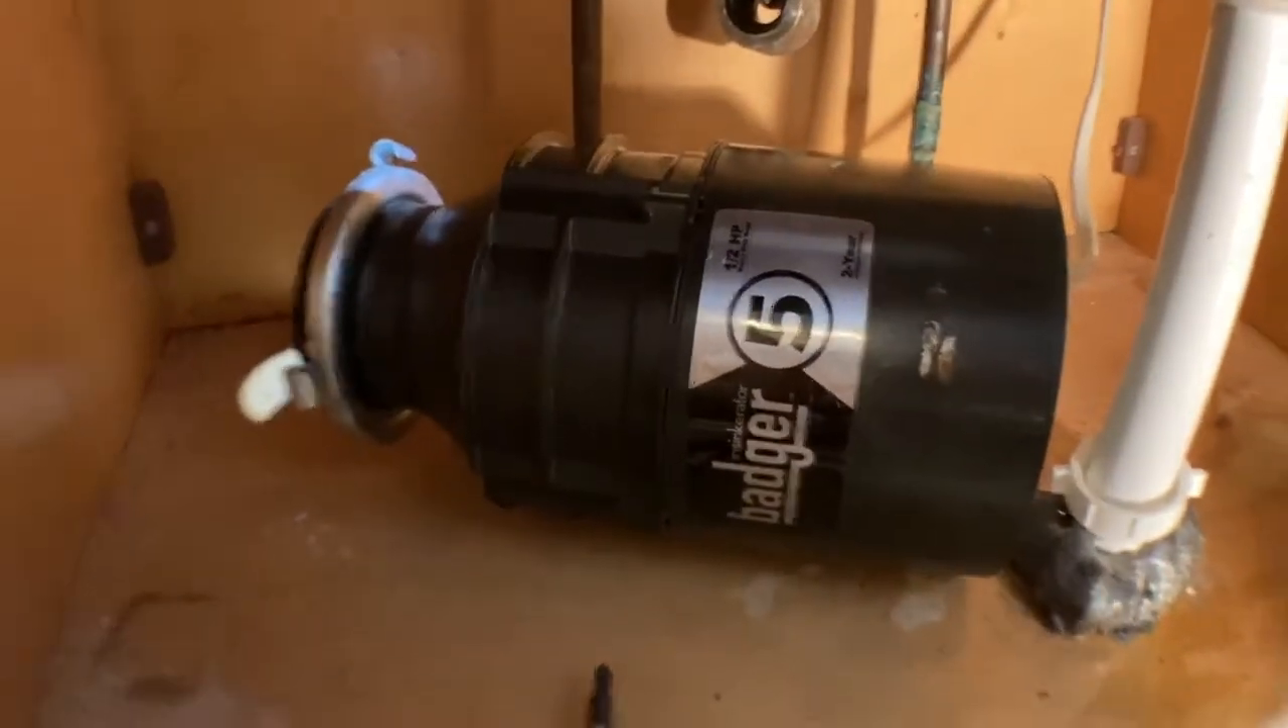There's the disposal. I just dropped it out.